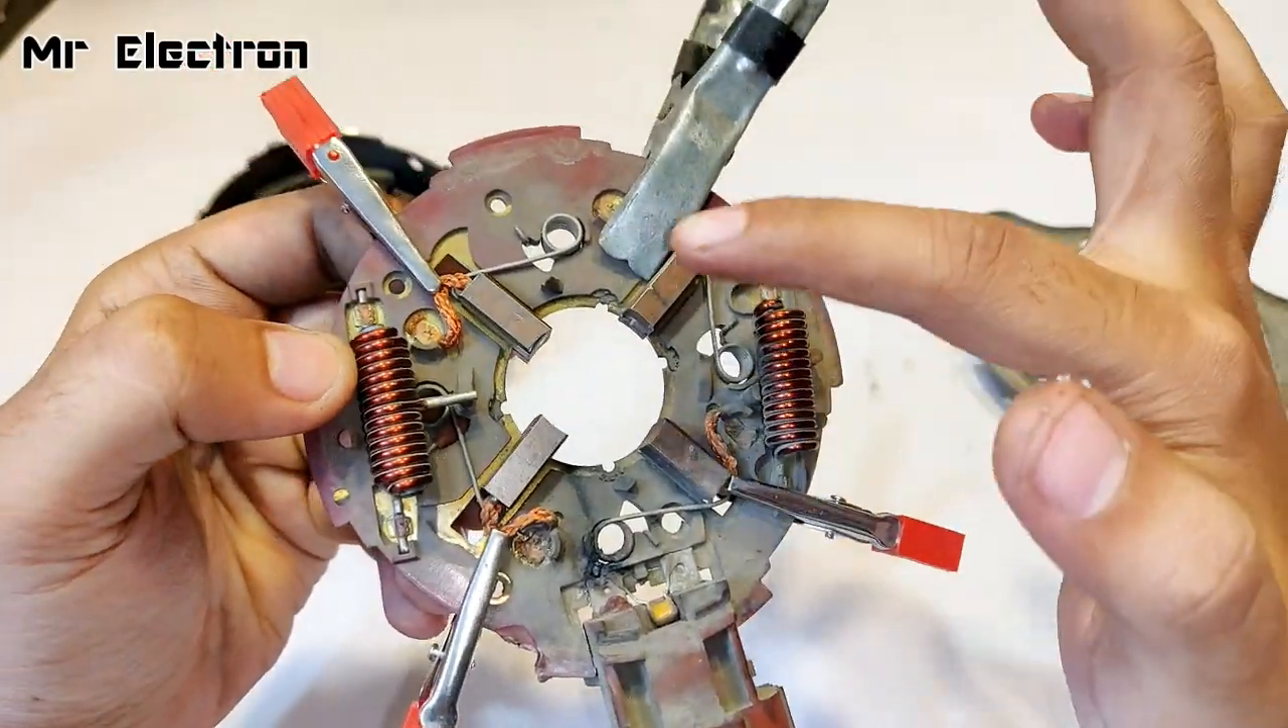Yeah, so I have held back the brushes with the help of these clips.